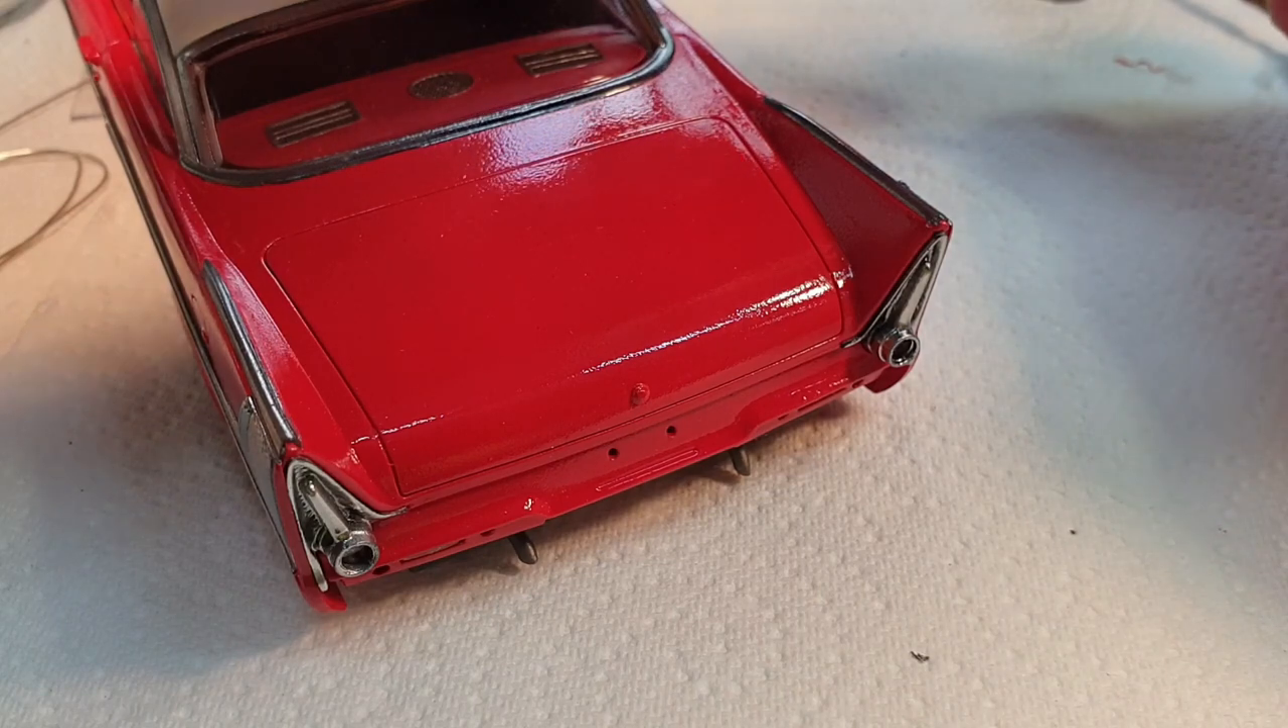Right, so that's the rear lights and the surrounds fitted.